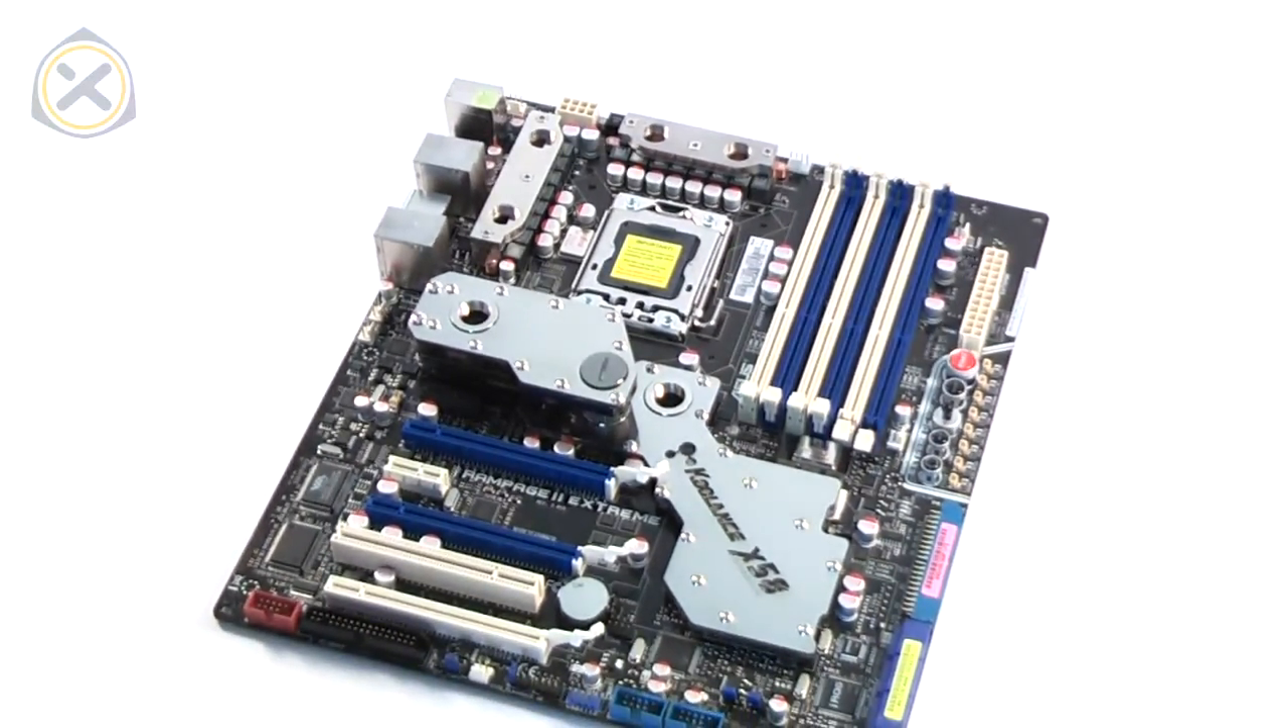Now it's finally done. The Rampage 2 Extreme is fully equipped with water blocks.